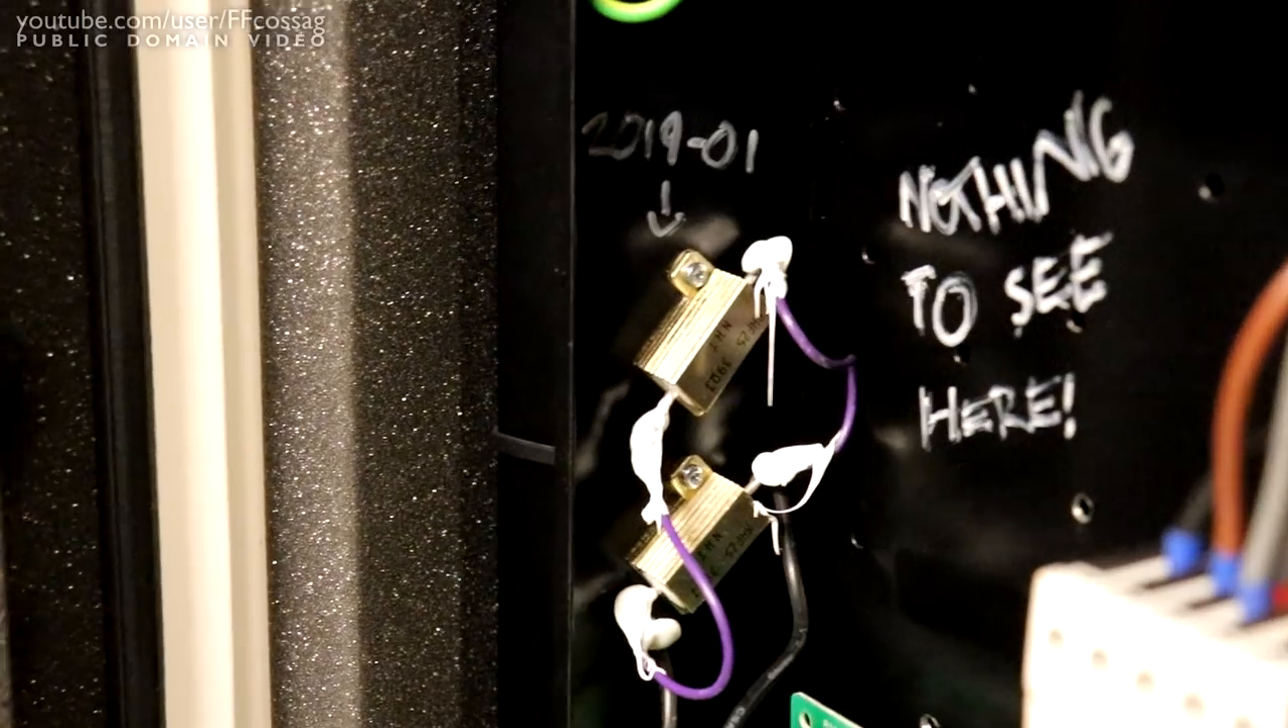So we have the two resistors bolted onto the case with the finest quality wood screws and they're hooked up and ready to go.